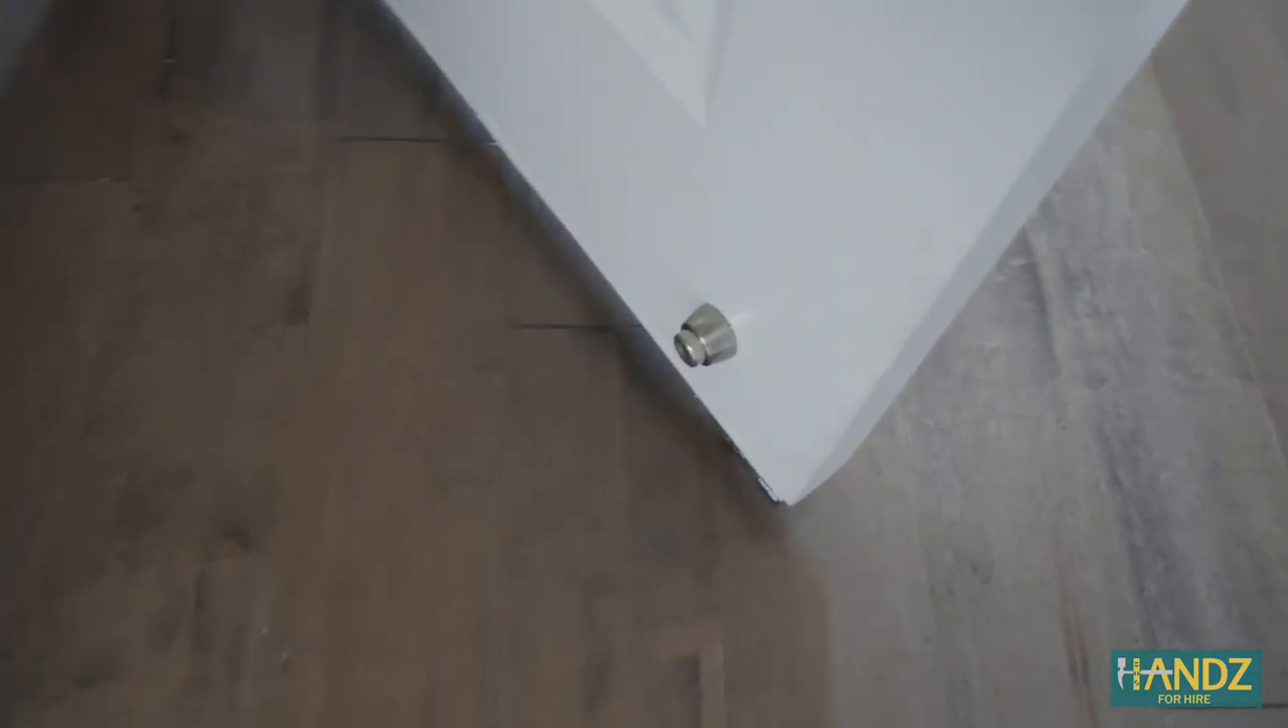I installed a little magnet on my door right here. It's just behind the door, and so the doorstop is now magnetic, so I can keep my door open.